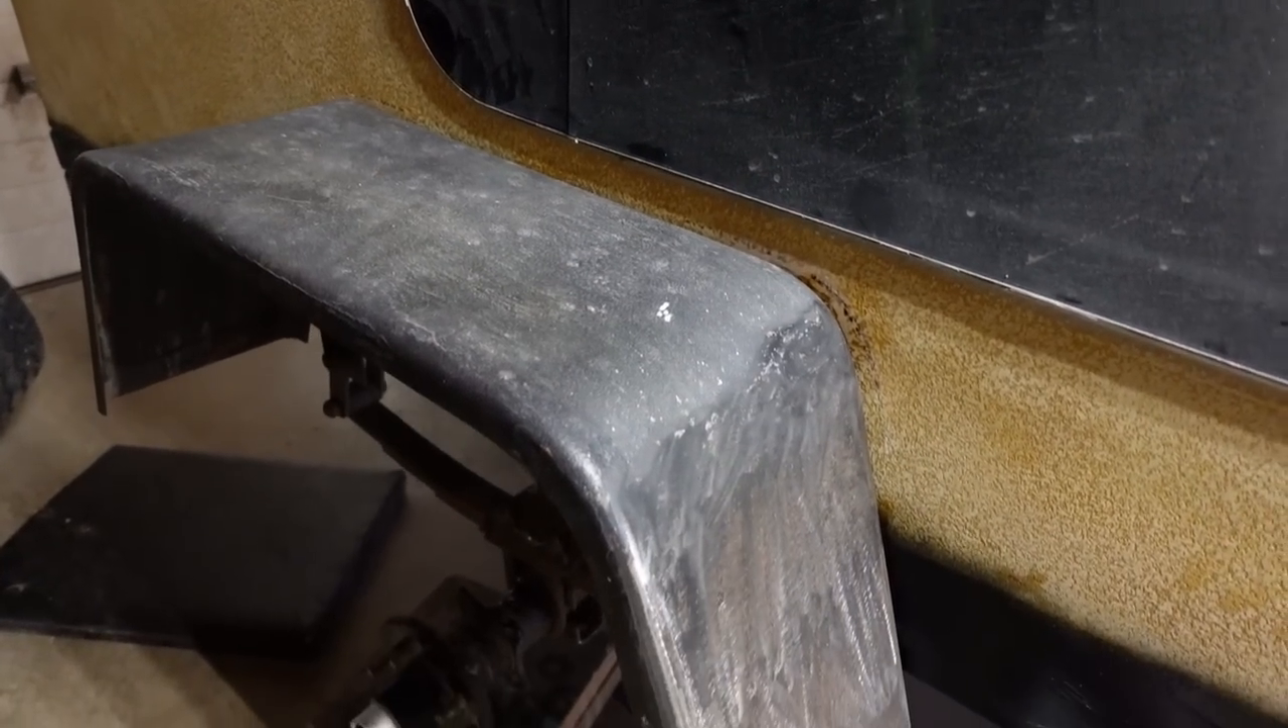So I just got the fender fitted up there.